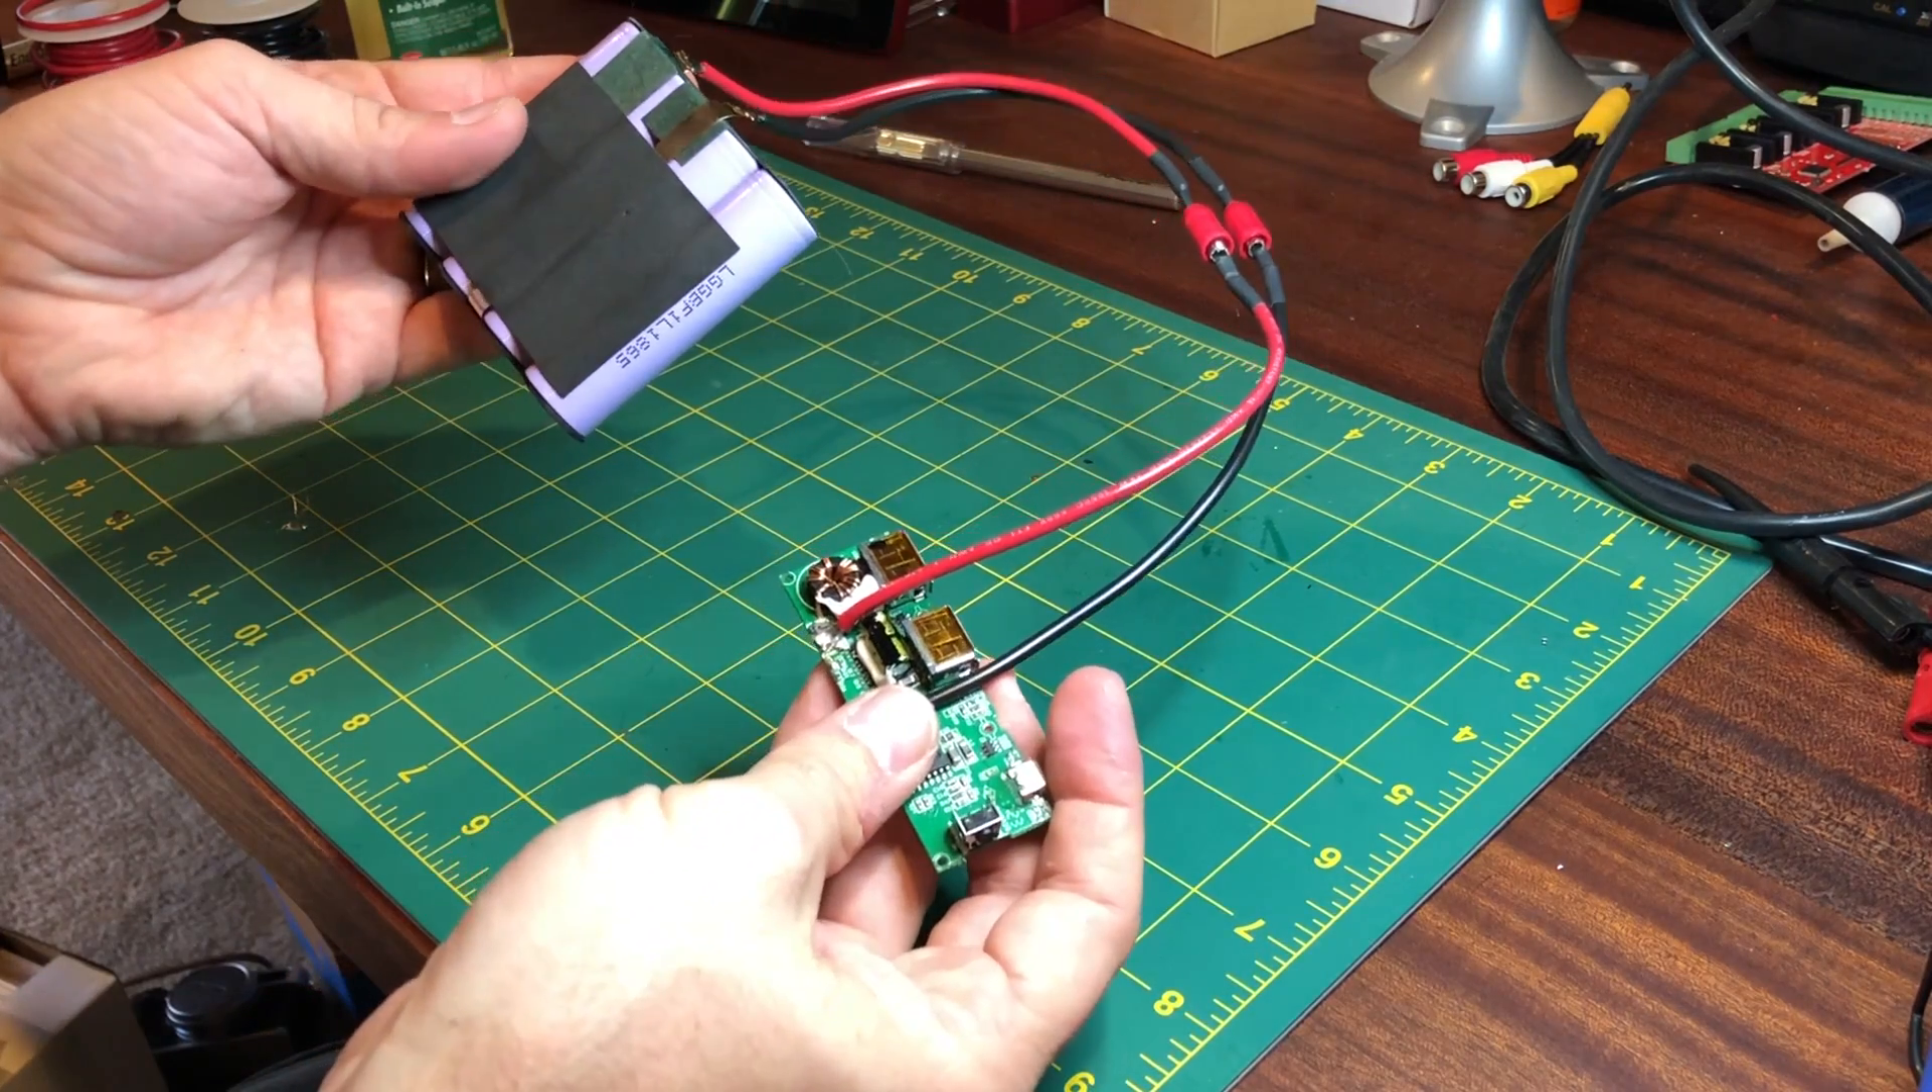But yeah, I put these little quick disconnects in the middle.